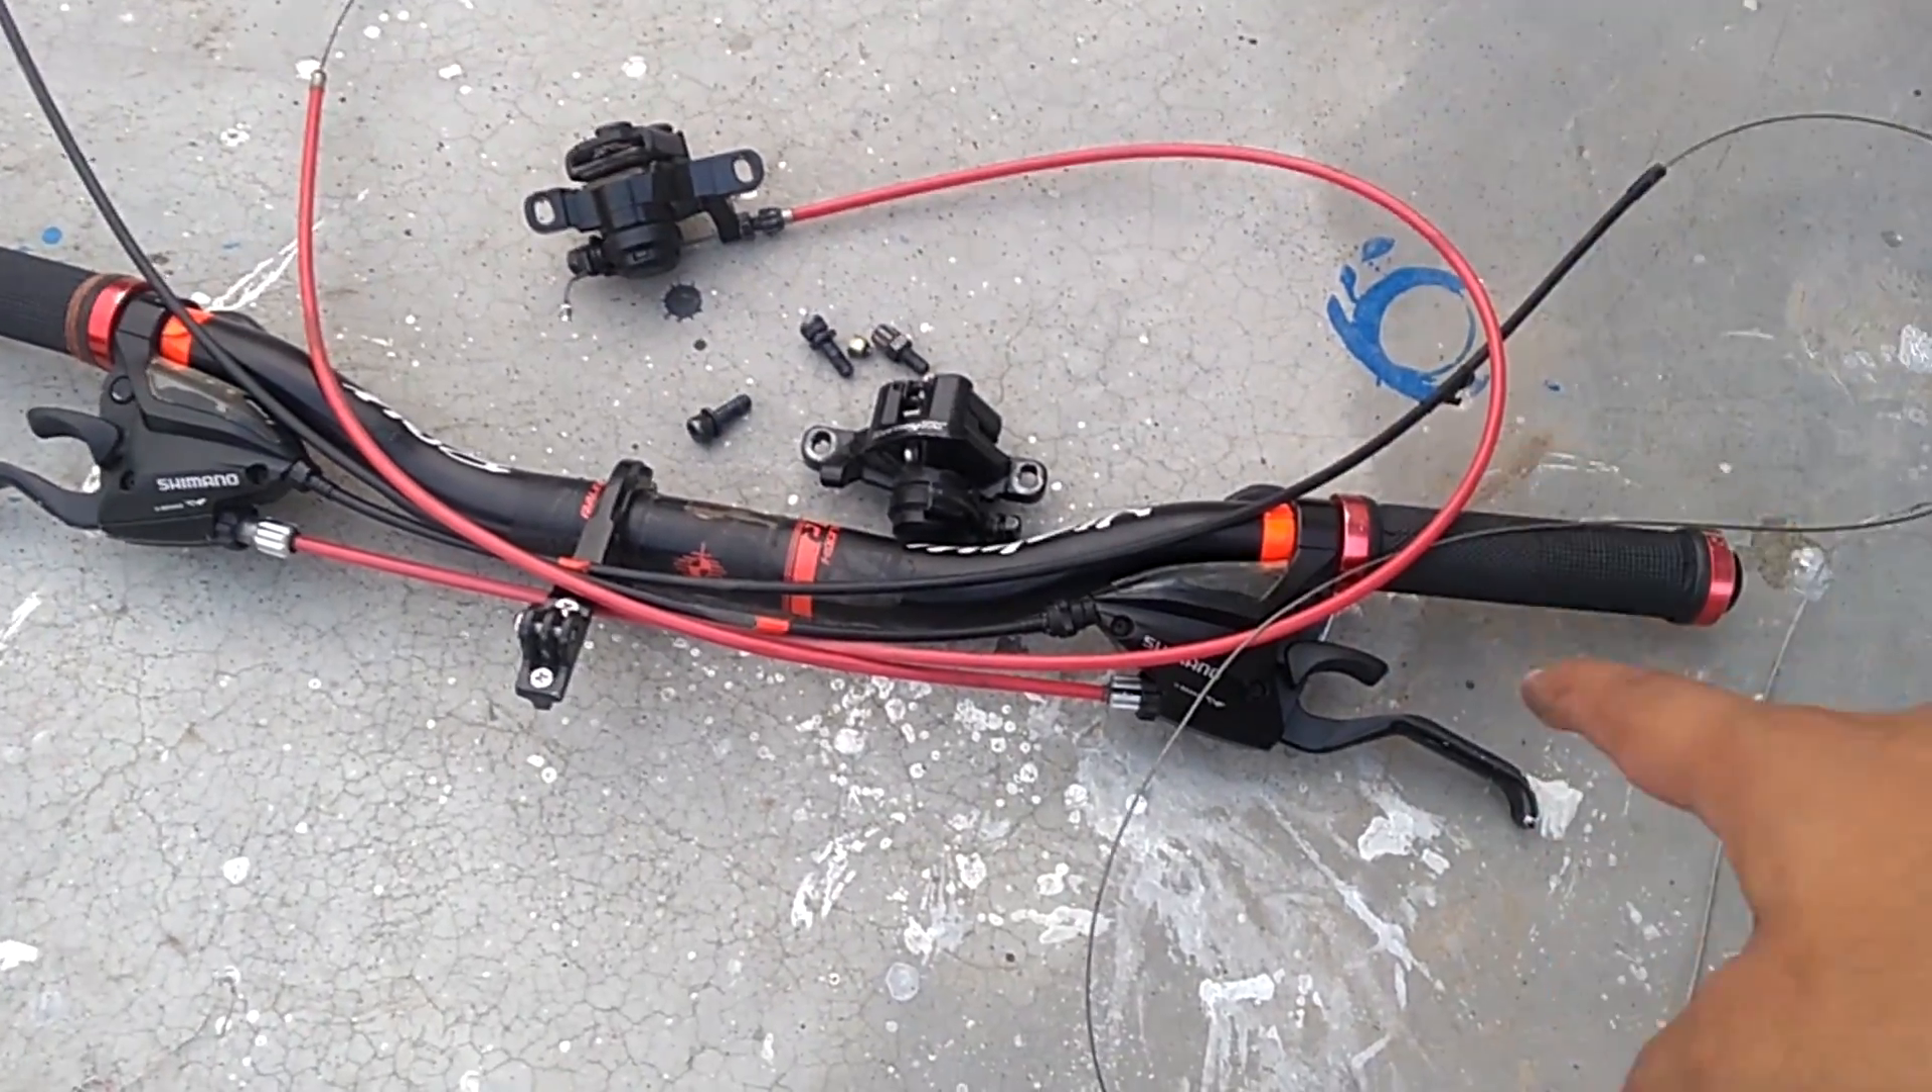So guys as you can see i have removed the entire set the whole handlebar brake and shifter combo set and the grips all are removed from the bike.